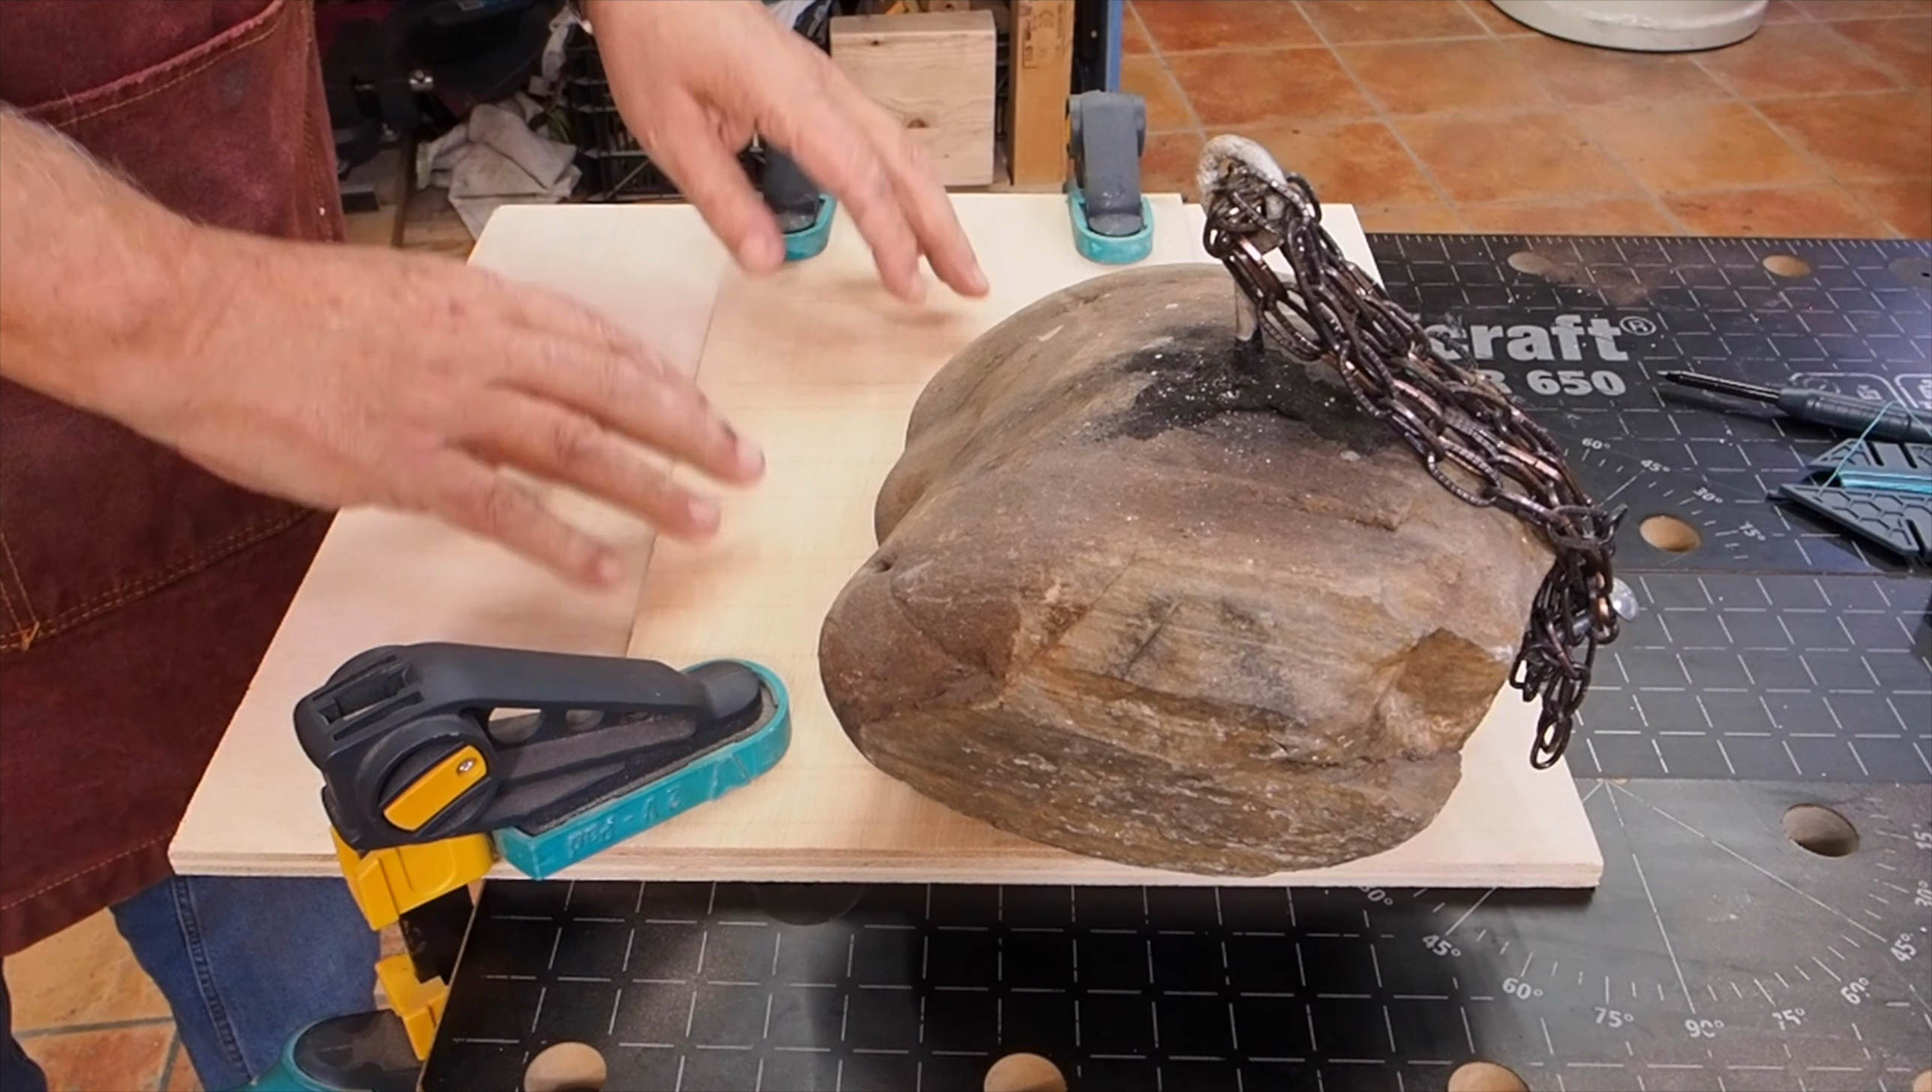Bien, pues ya le hemos puesto los sargentos, ya le hemos puesto nuestra piedra.